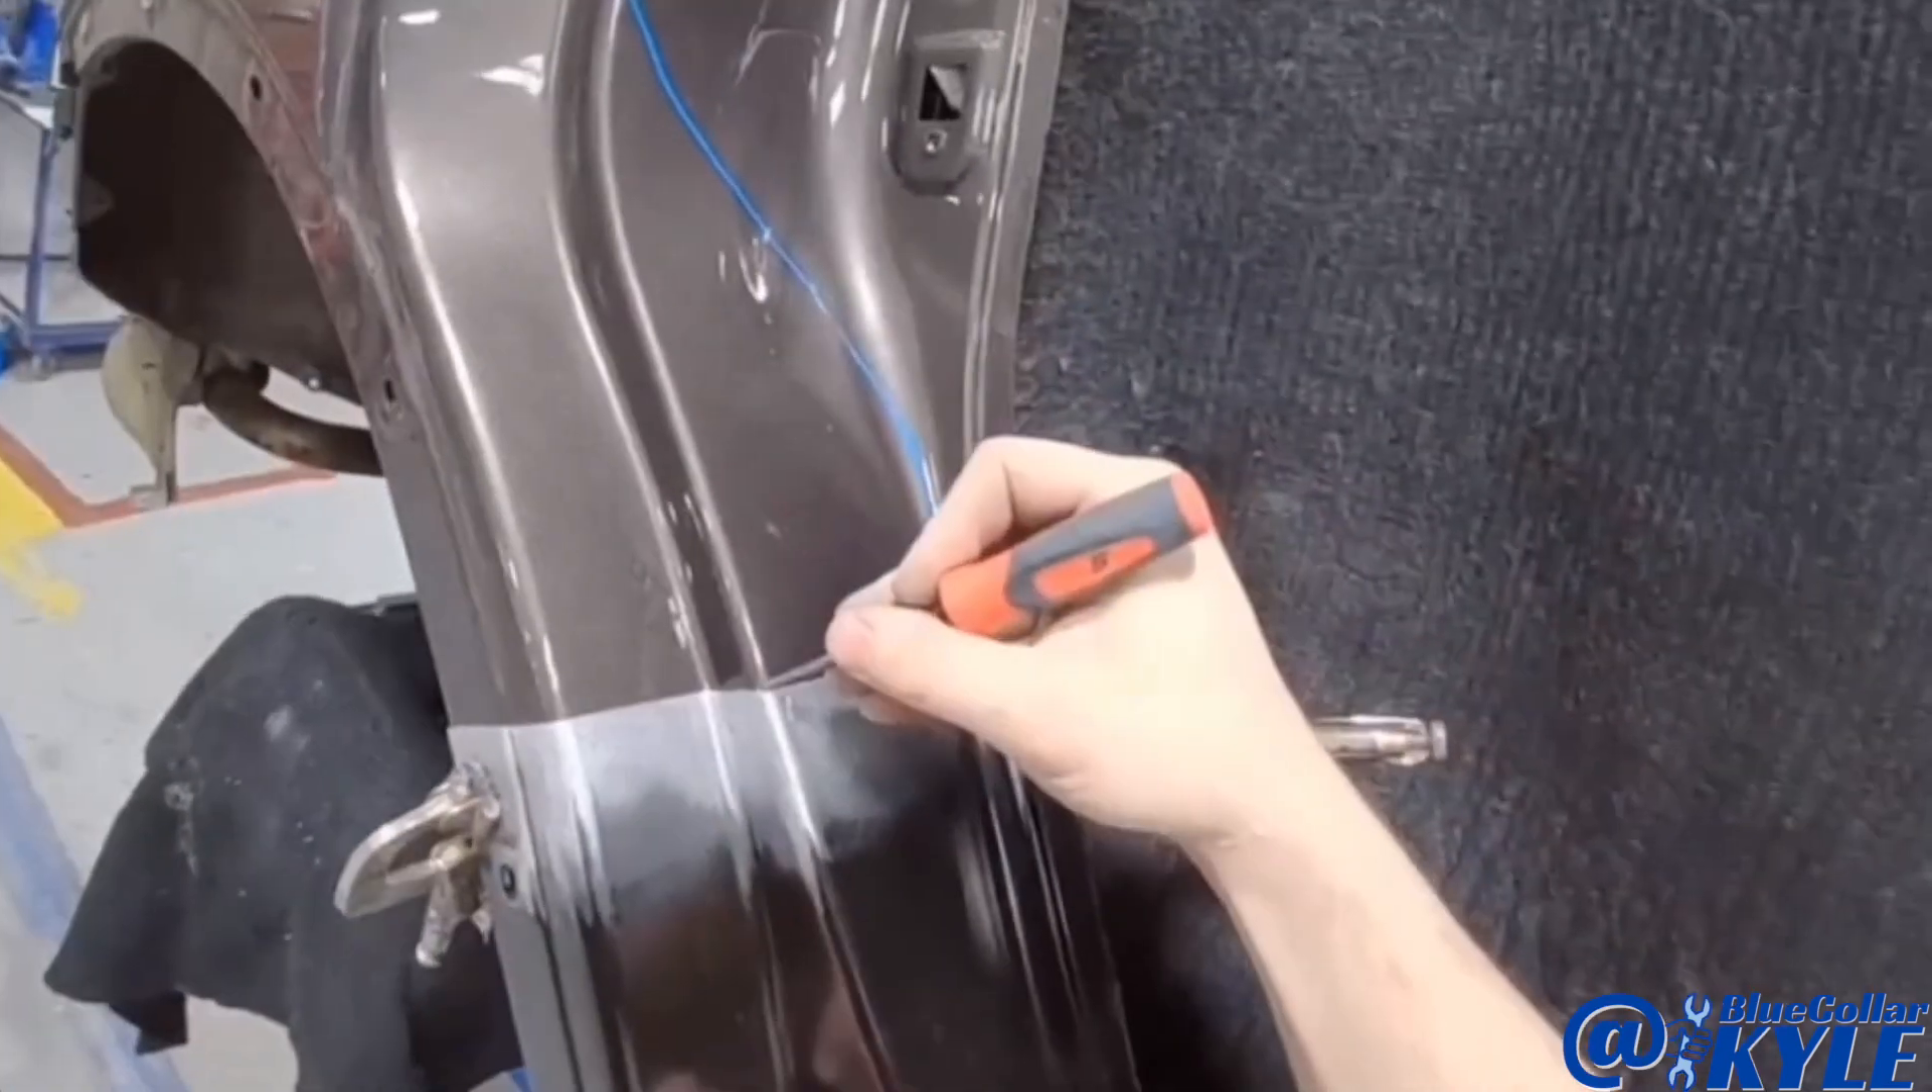I have this dogleg section sitting on here and I have it overlapping the original pieces on the car just a little bit.